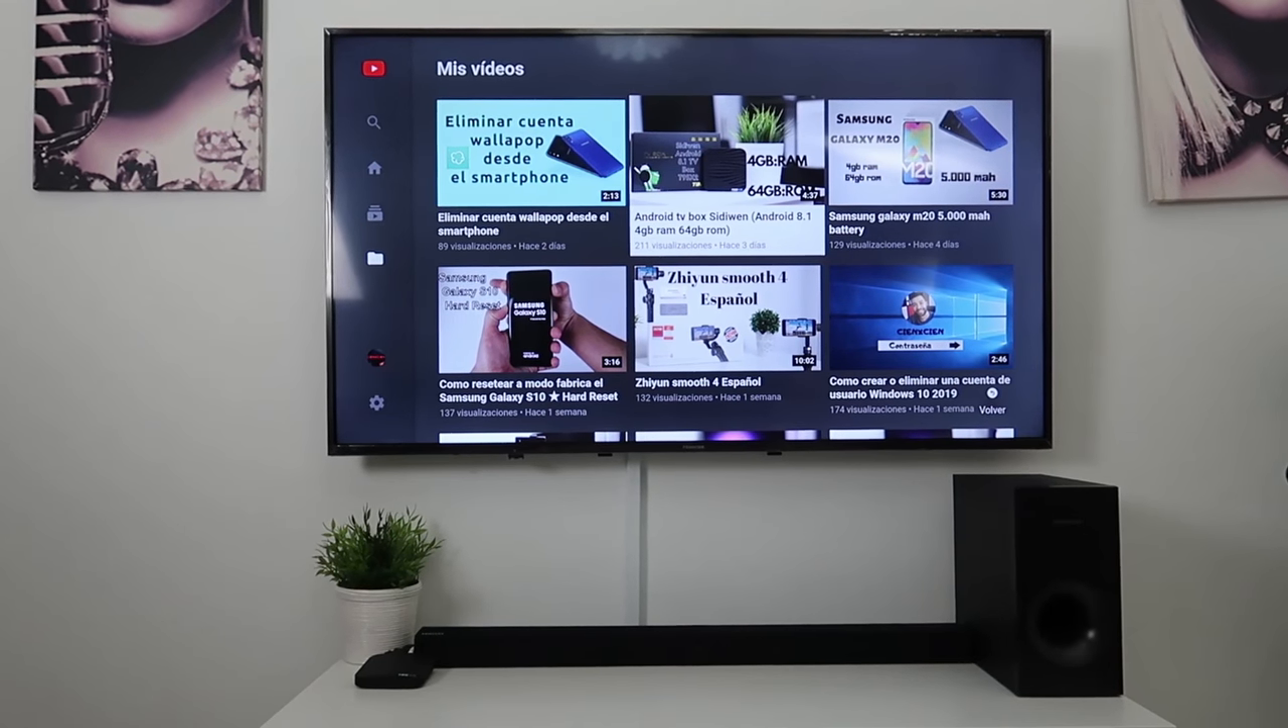Listo, ya tenemos nuestra Smart TV o nuestra televisión anclada a la pared.